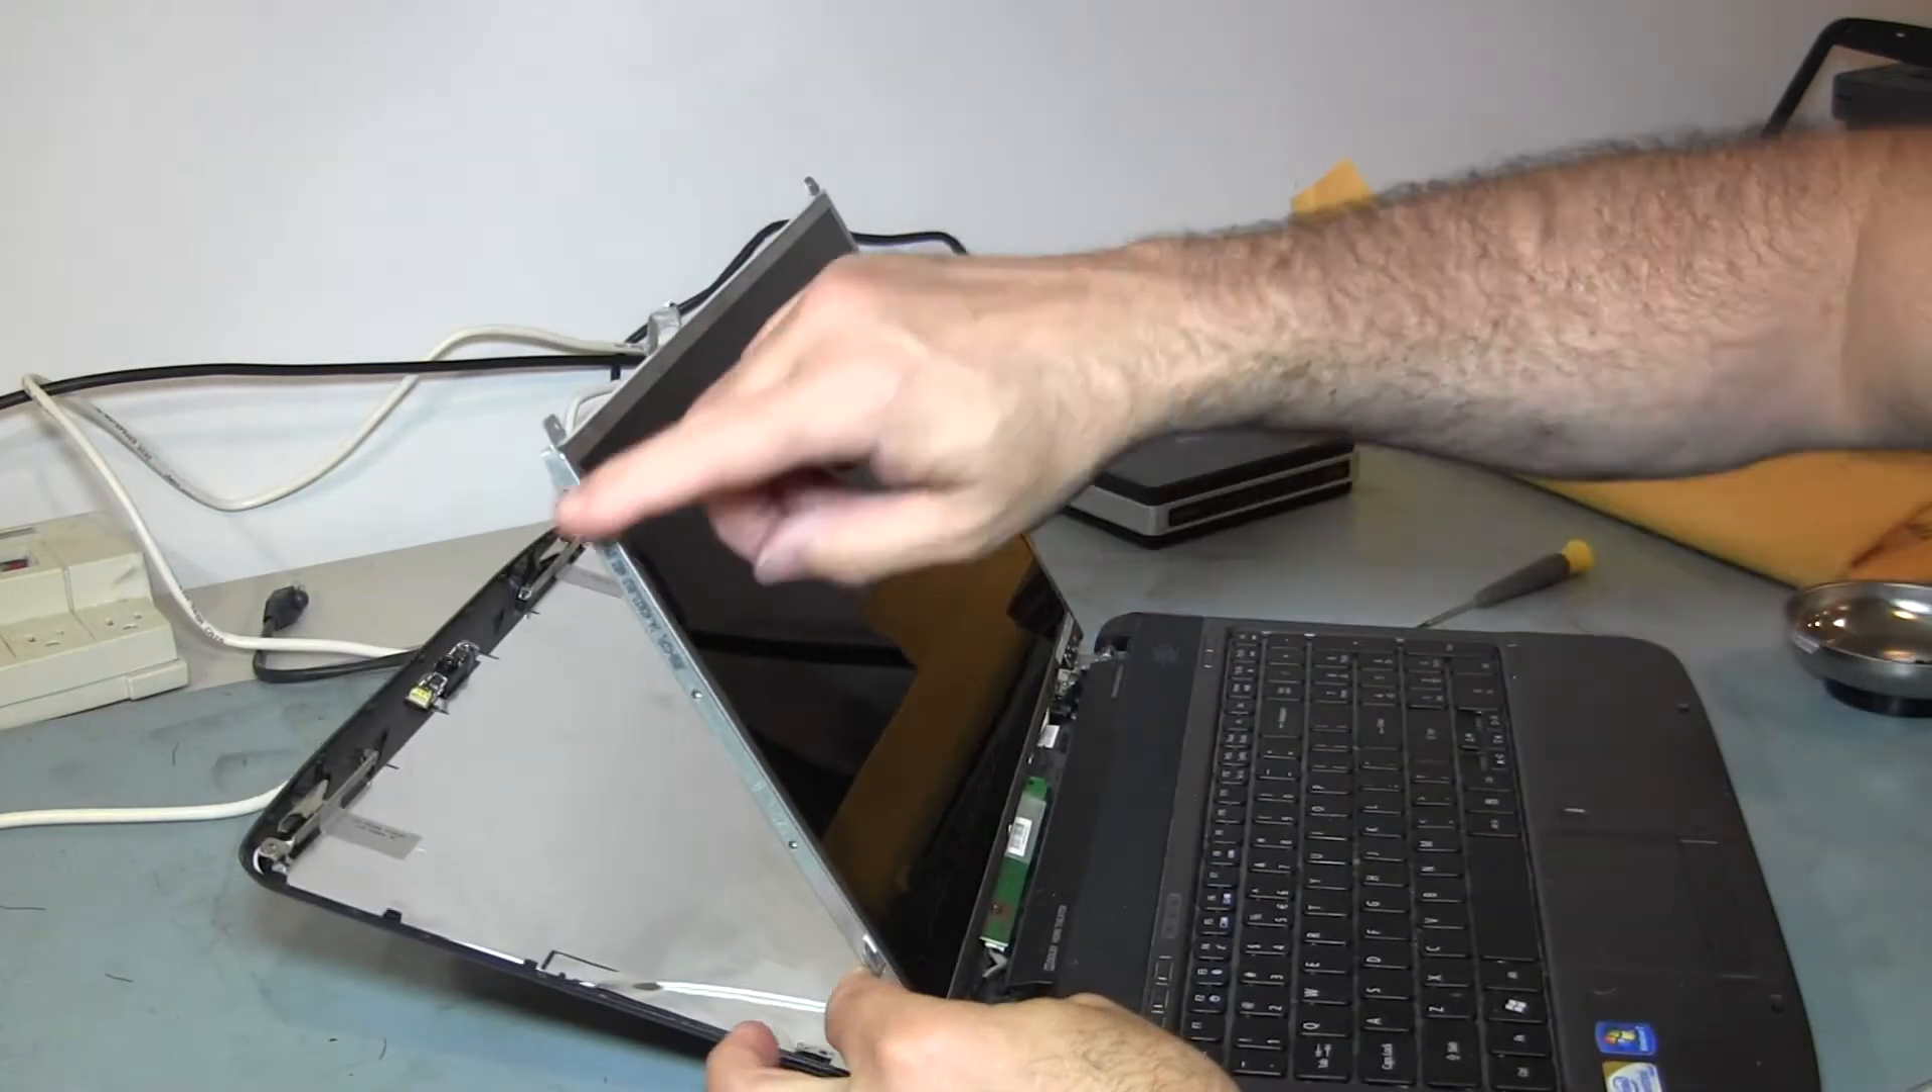So we have now the clamshell separated from the display.